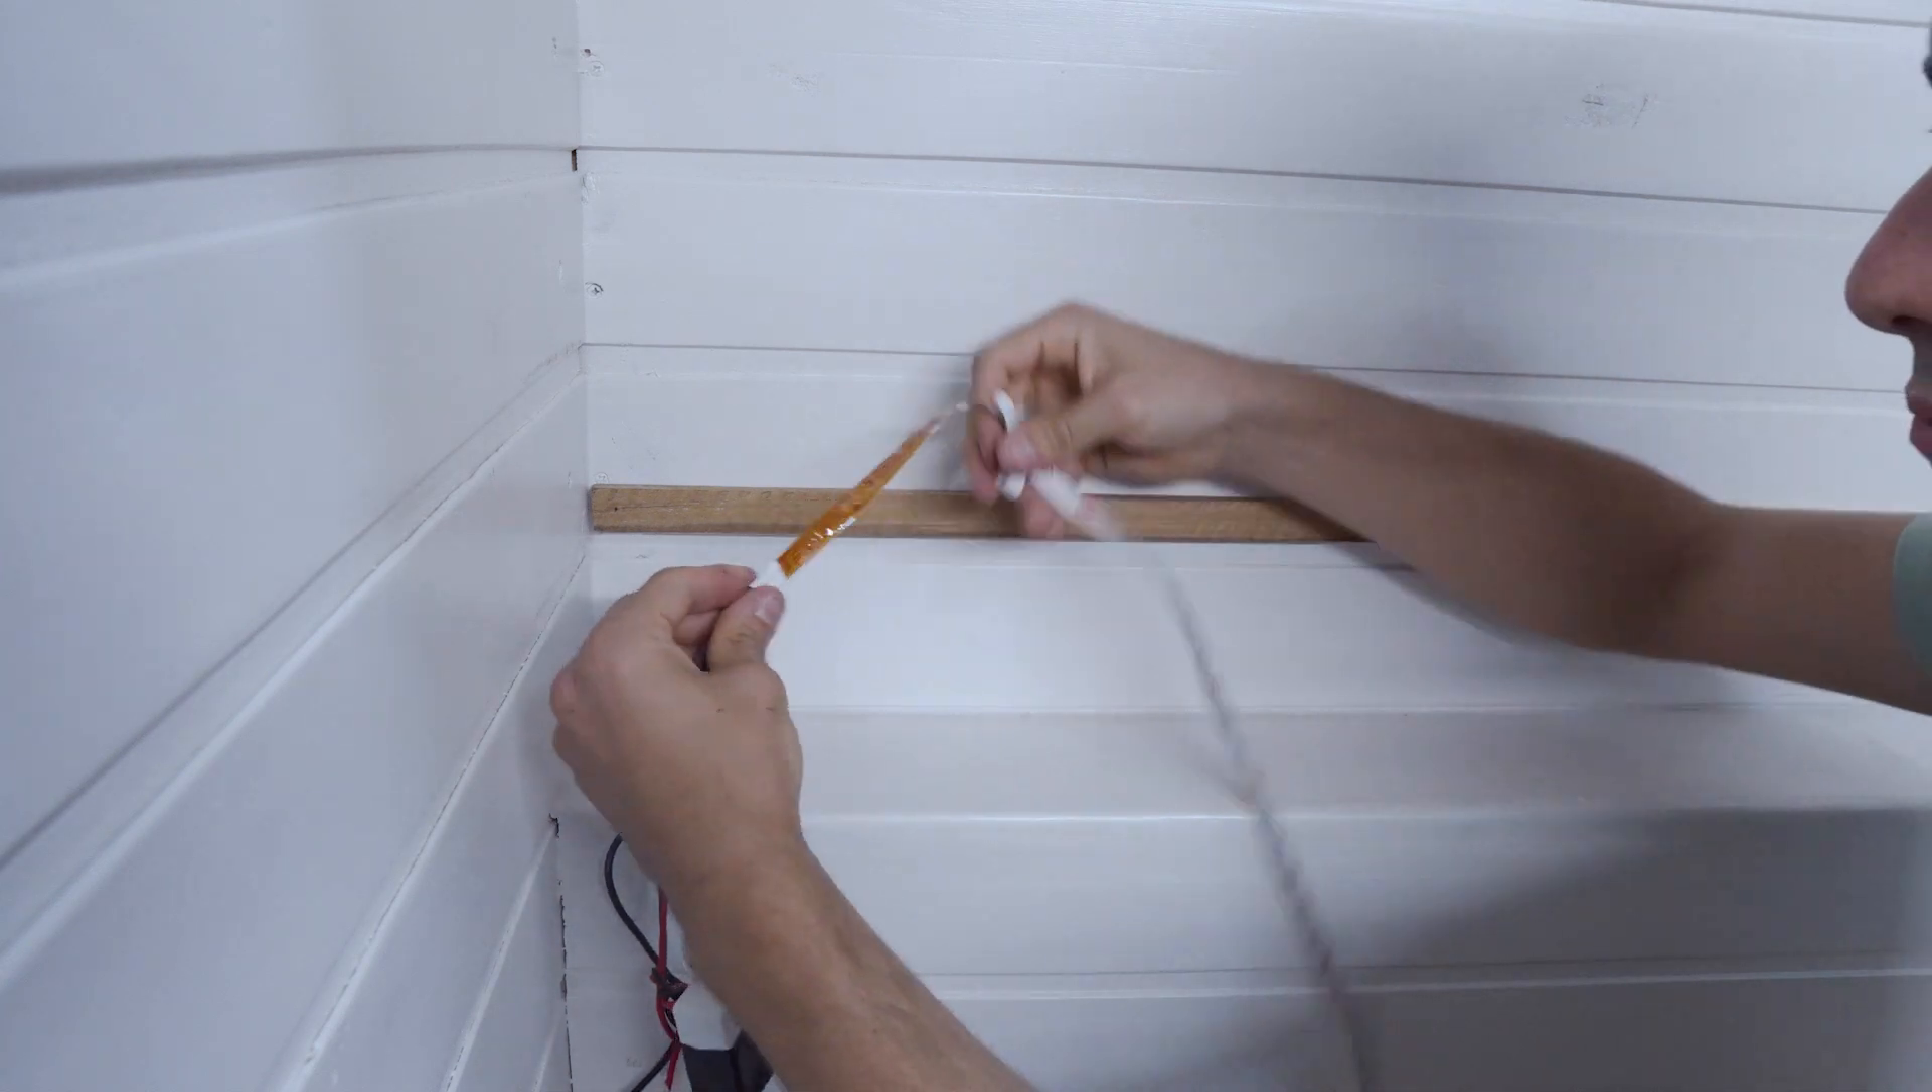Com a ripa de madeira no lugar A gente já pode começar a posicionar a fita de LED.